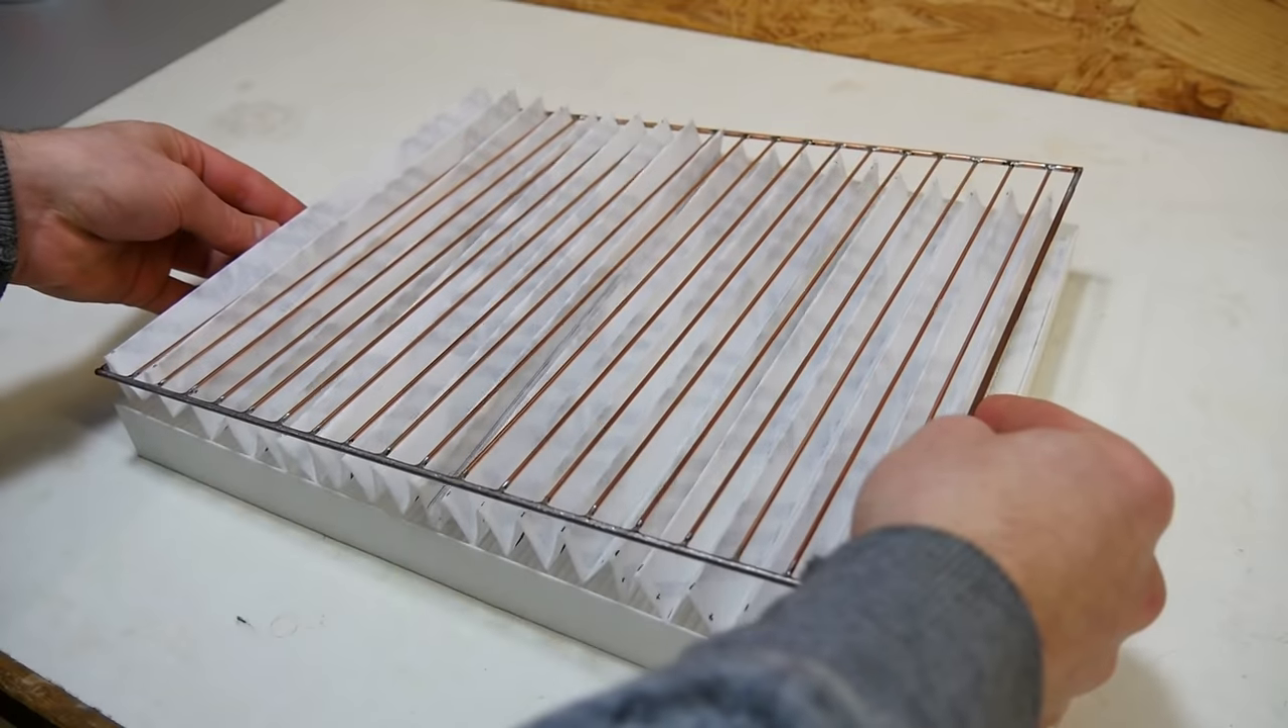And therefore I soldered together this frame out of wire. And it fits over the individual pleats.